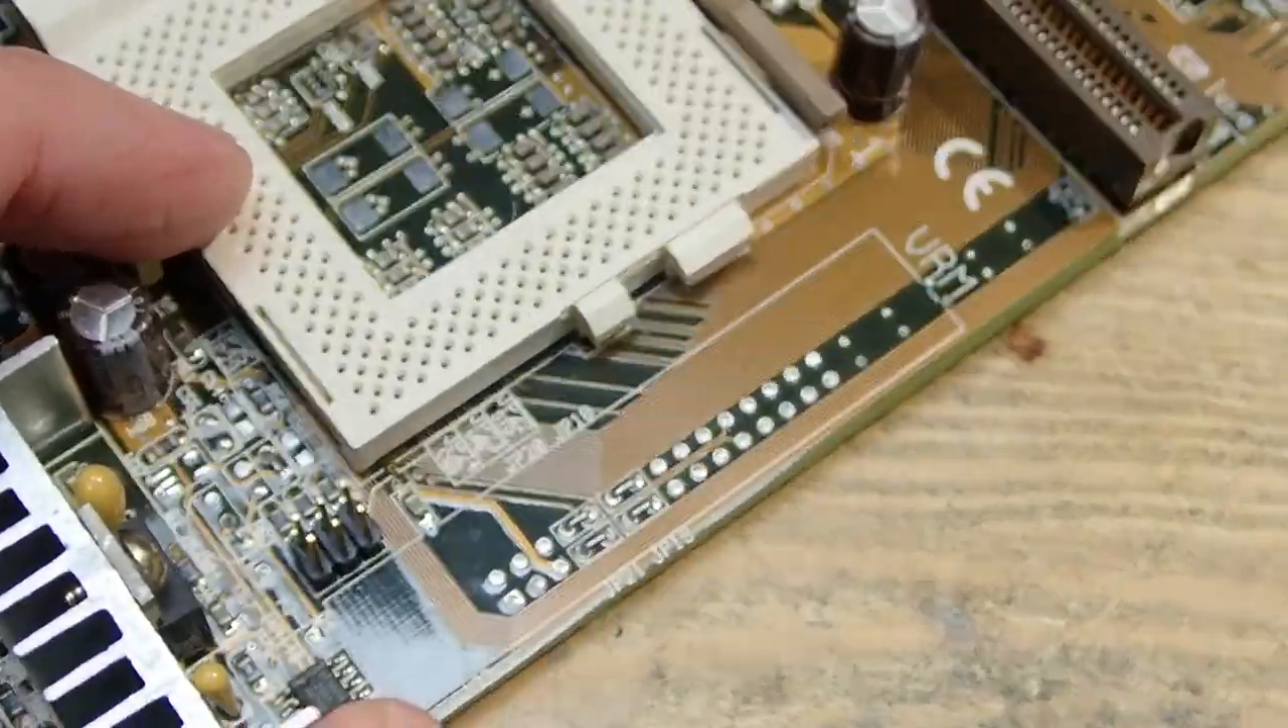As you see the vrm connector is not yet soldered.